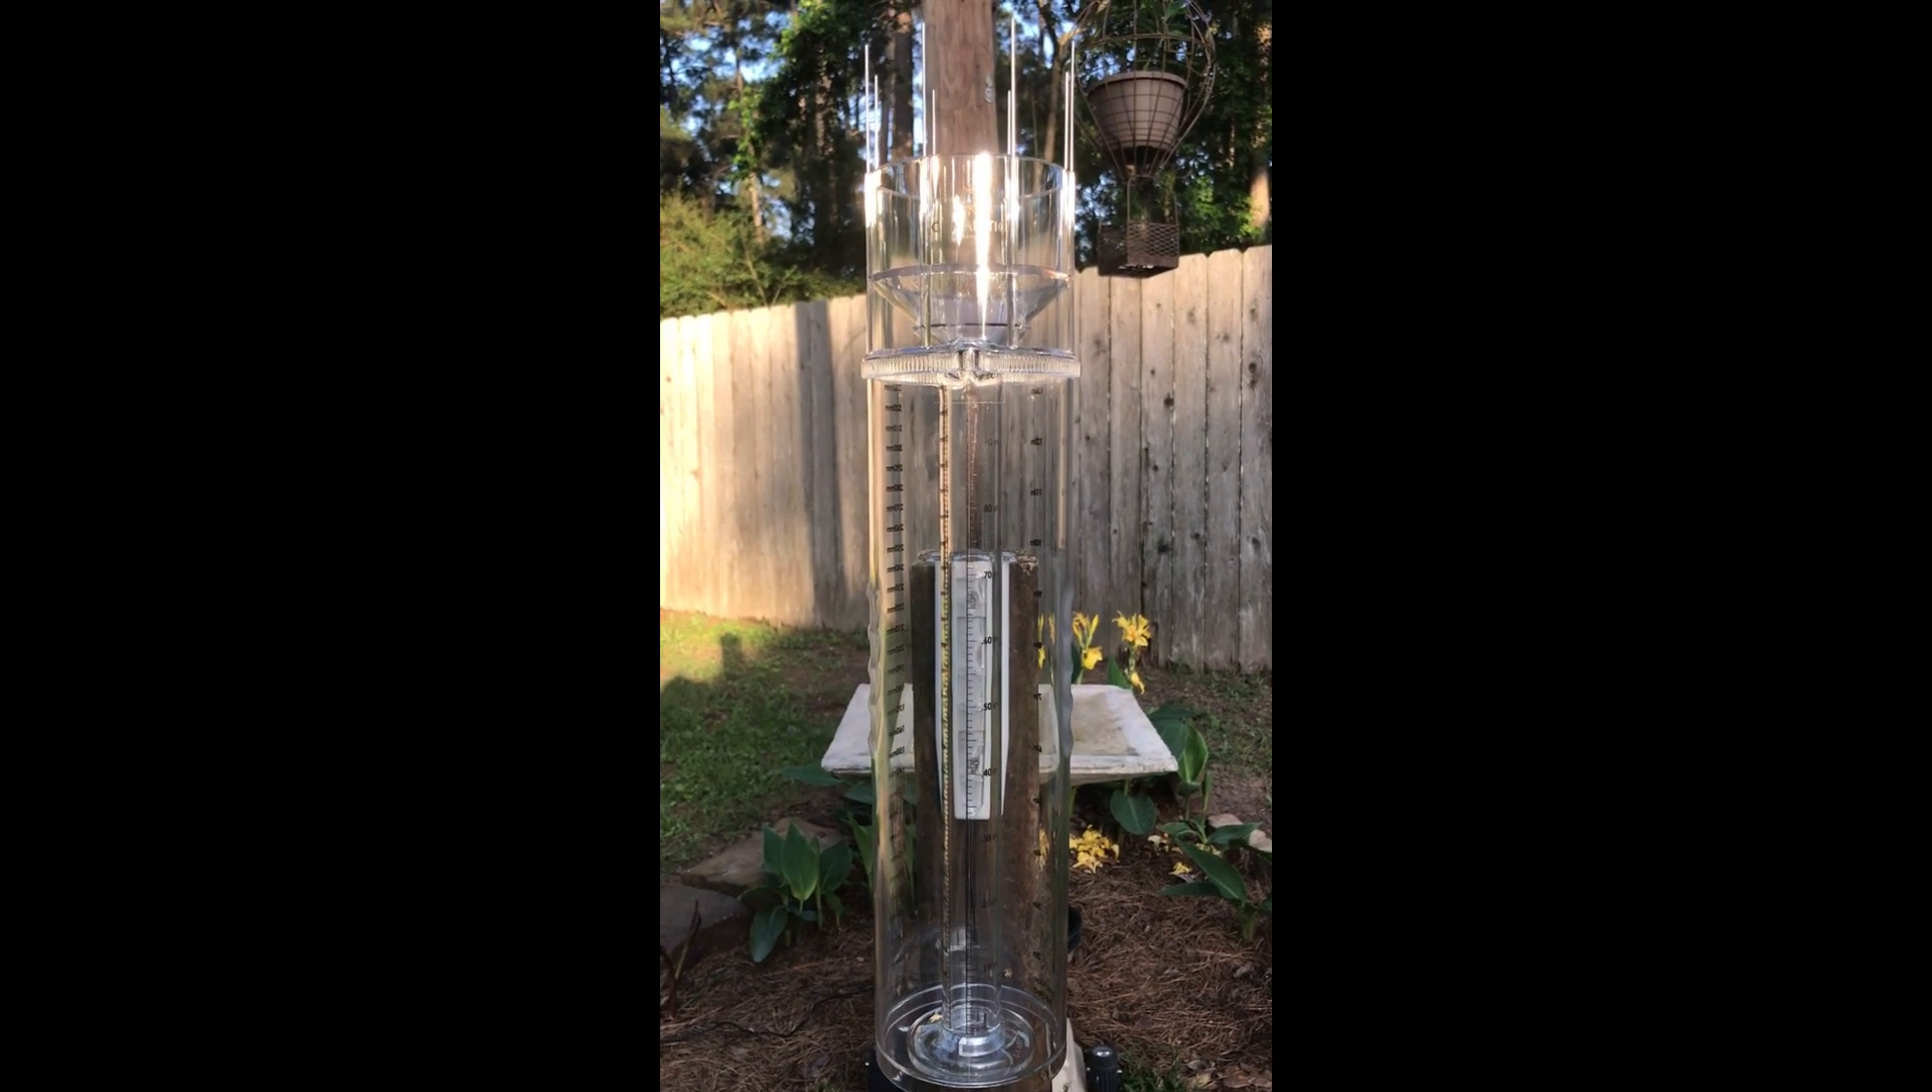All right, so I got the rain gauge installed. I wanted to give you a look at what the final product looks like out in my garden. I went ahead and just put it on a 4x4 wooden post that I had.